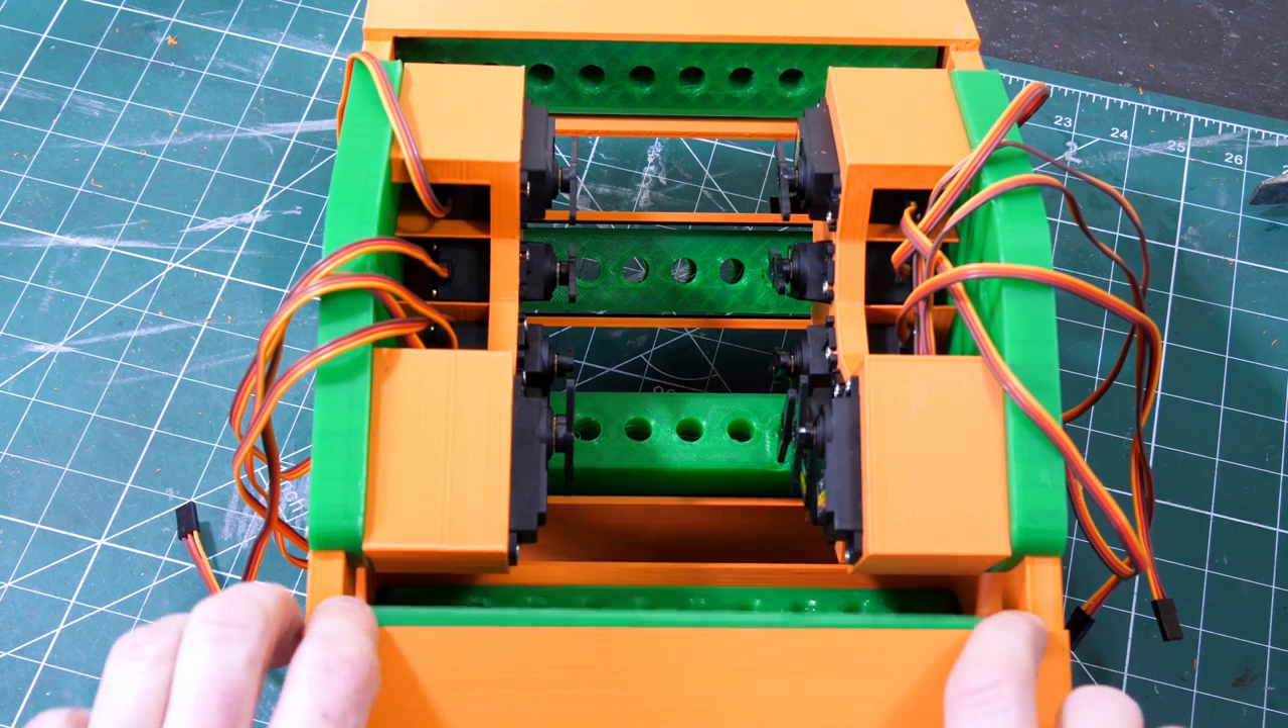So I just need to wire all these servos in now, all 10 of them, and write some code to rotate them.